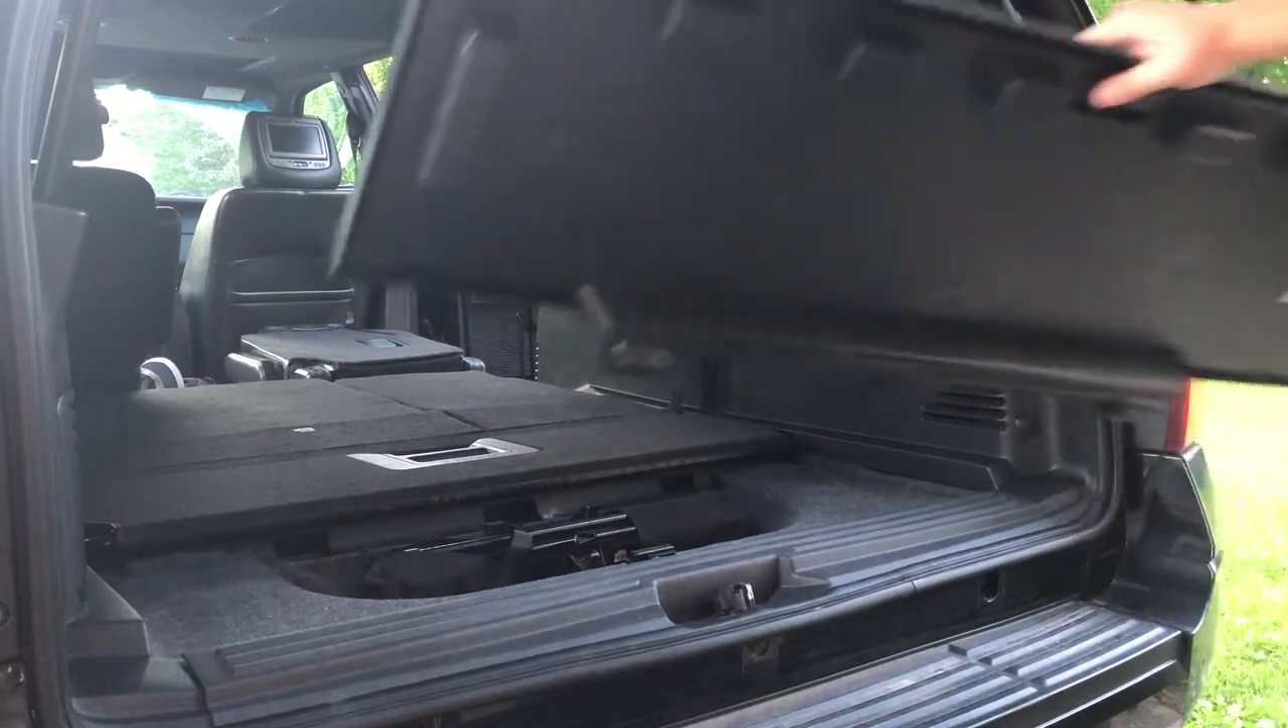Only thing left to do is to put in the jack cover.